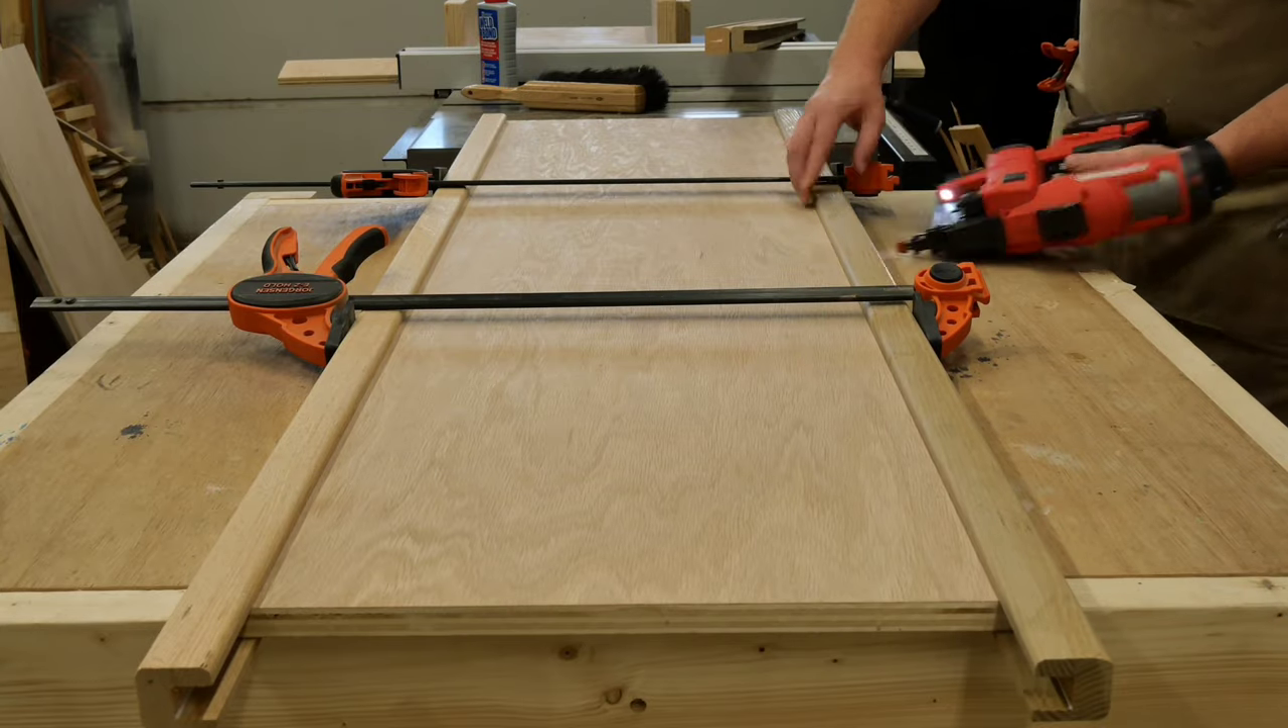Then, I slid a piece of plywood into place between the two posts and clamped it all together.